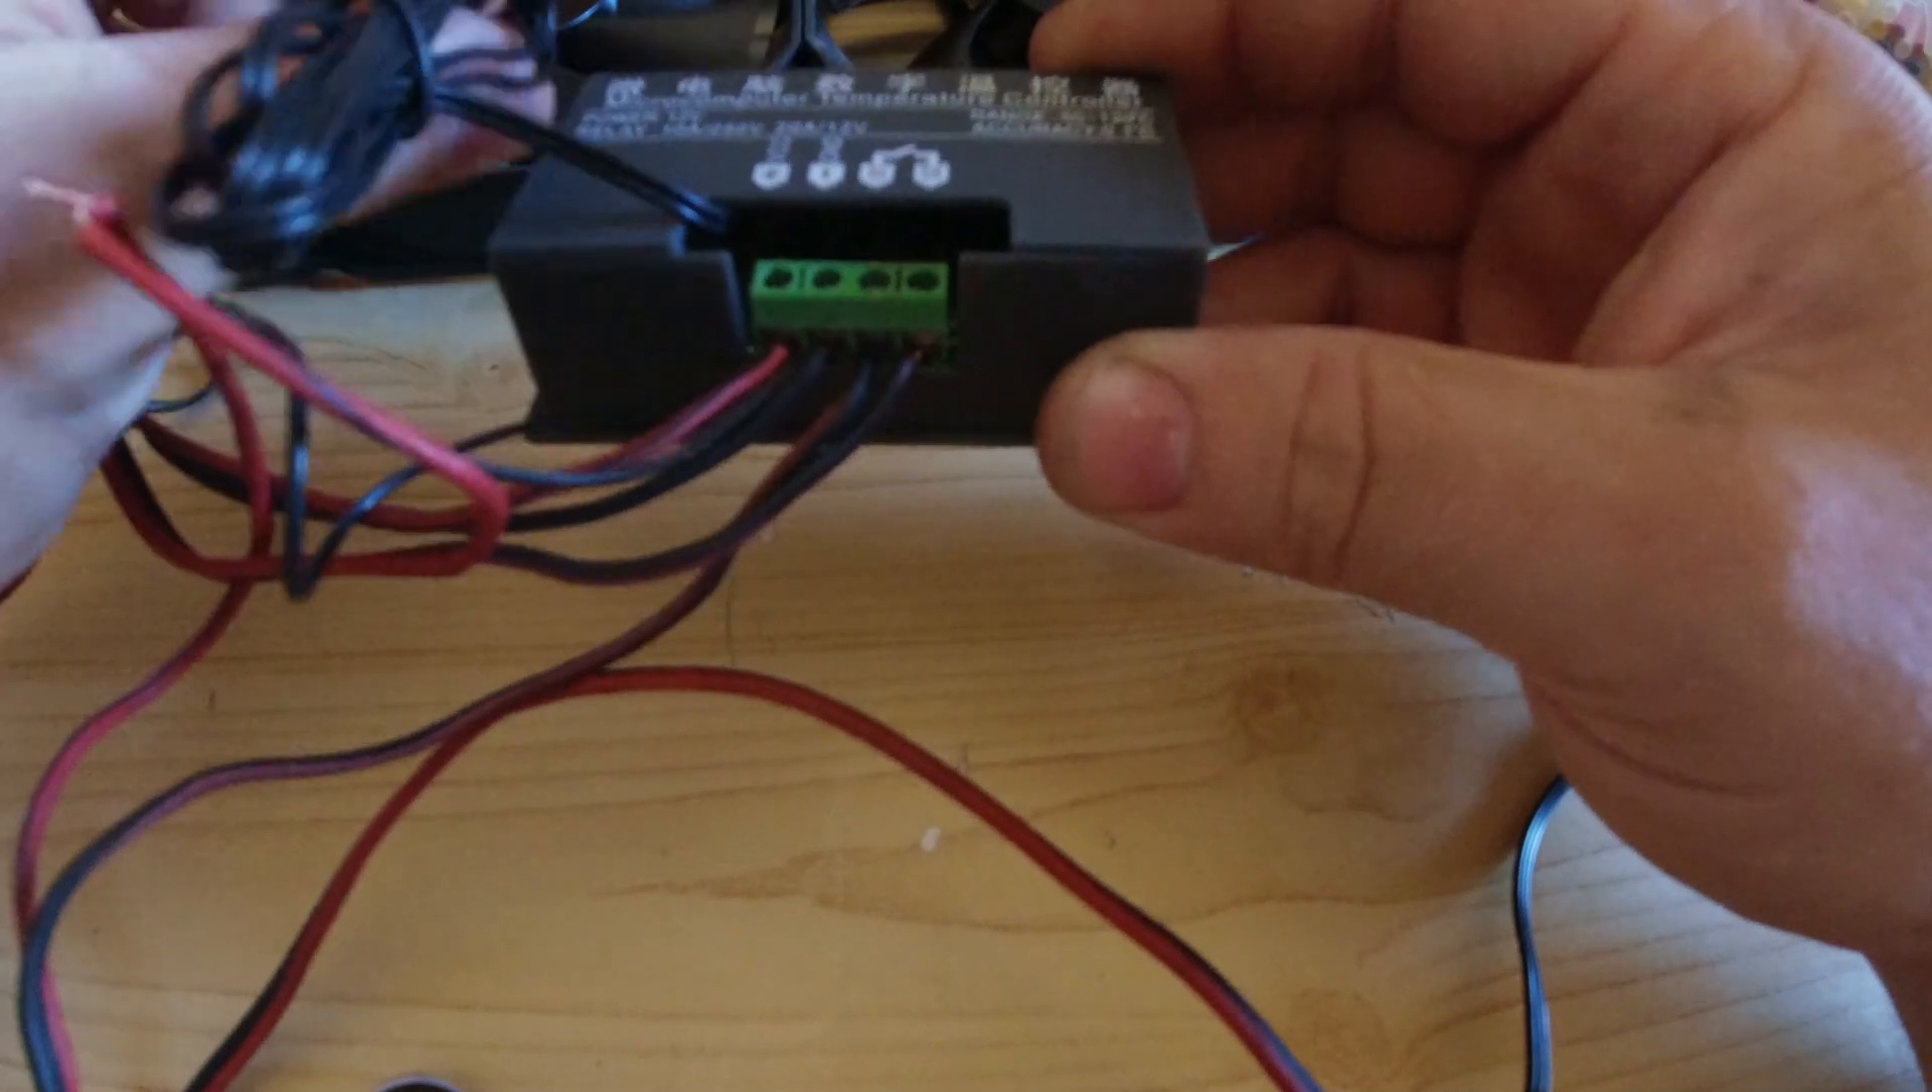Ho già collegato il termostato come vedete ho già fatto i collegamenti un po volanti.